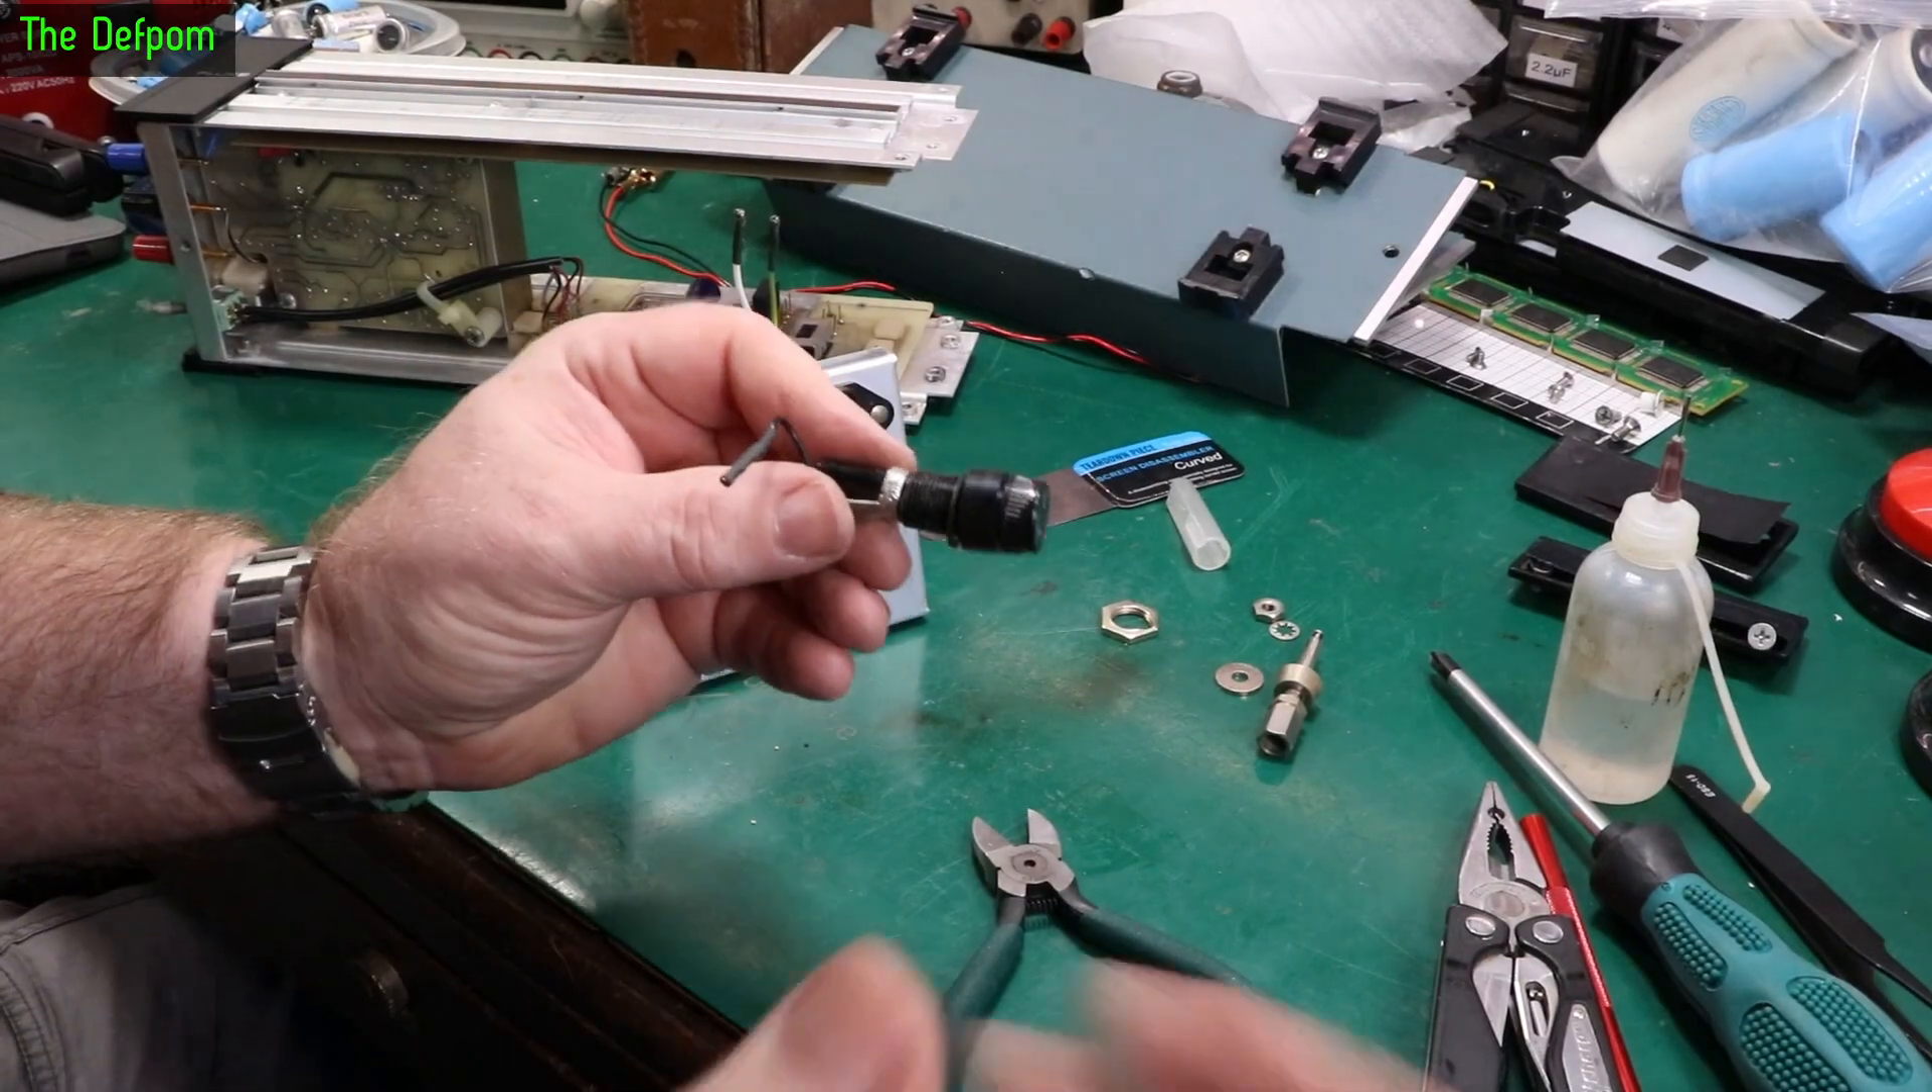So there's the fuse holder out.